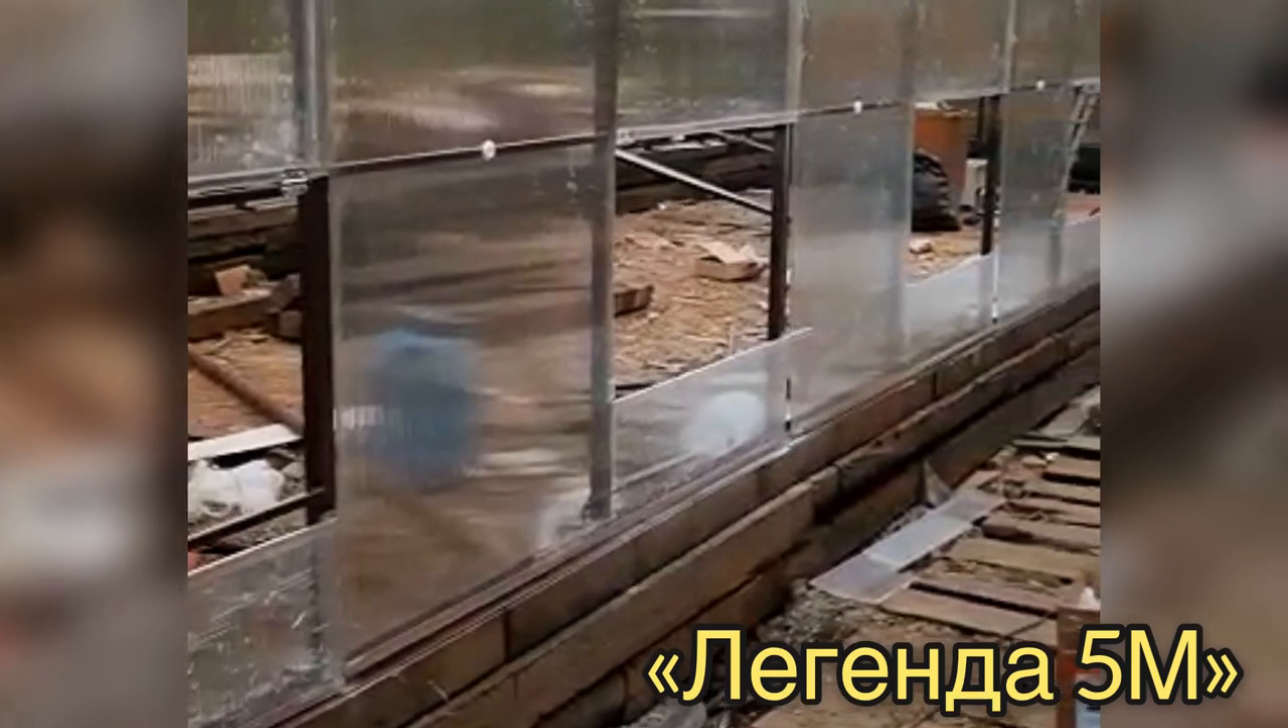Каркас мы собрали закрутили закрепили начали обшивать стены поликарбонатом.